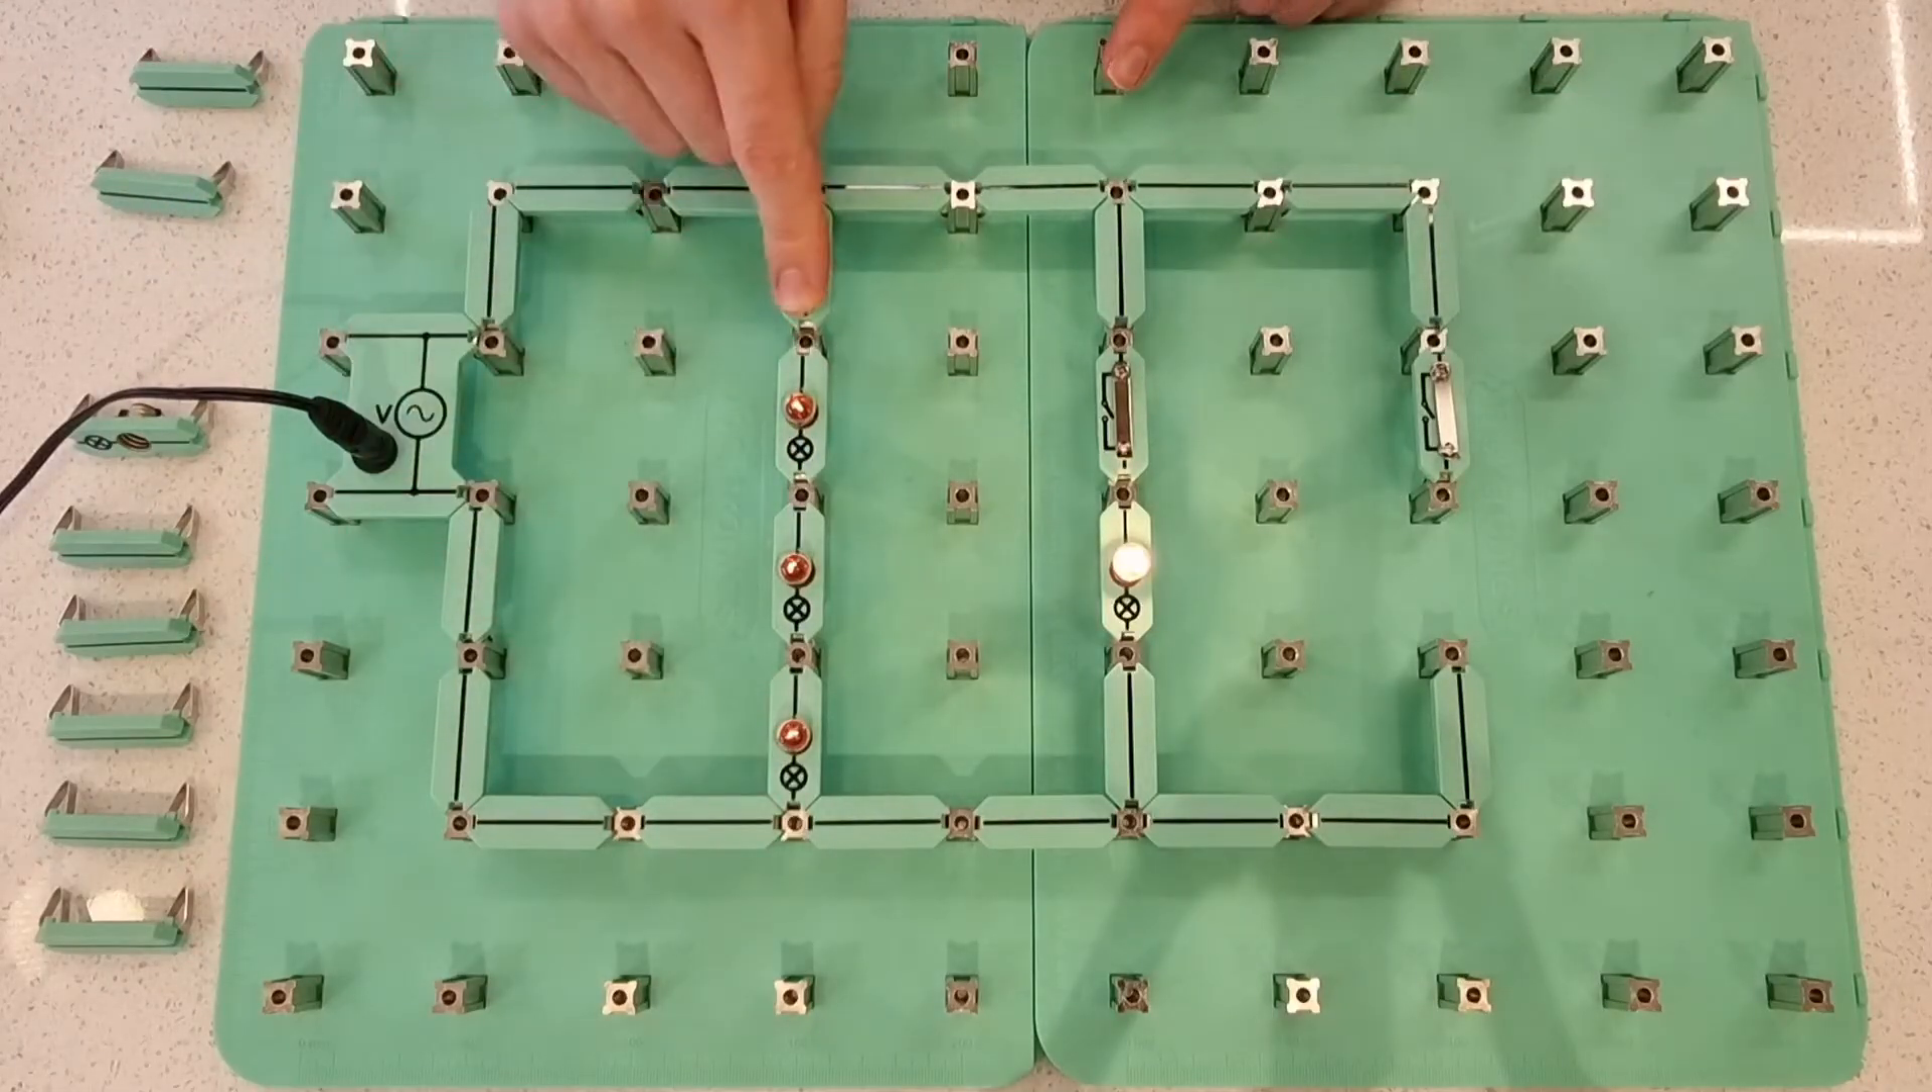And we're just going to put in another lamp here. So here we've got three lamps connected on one switch.